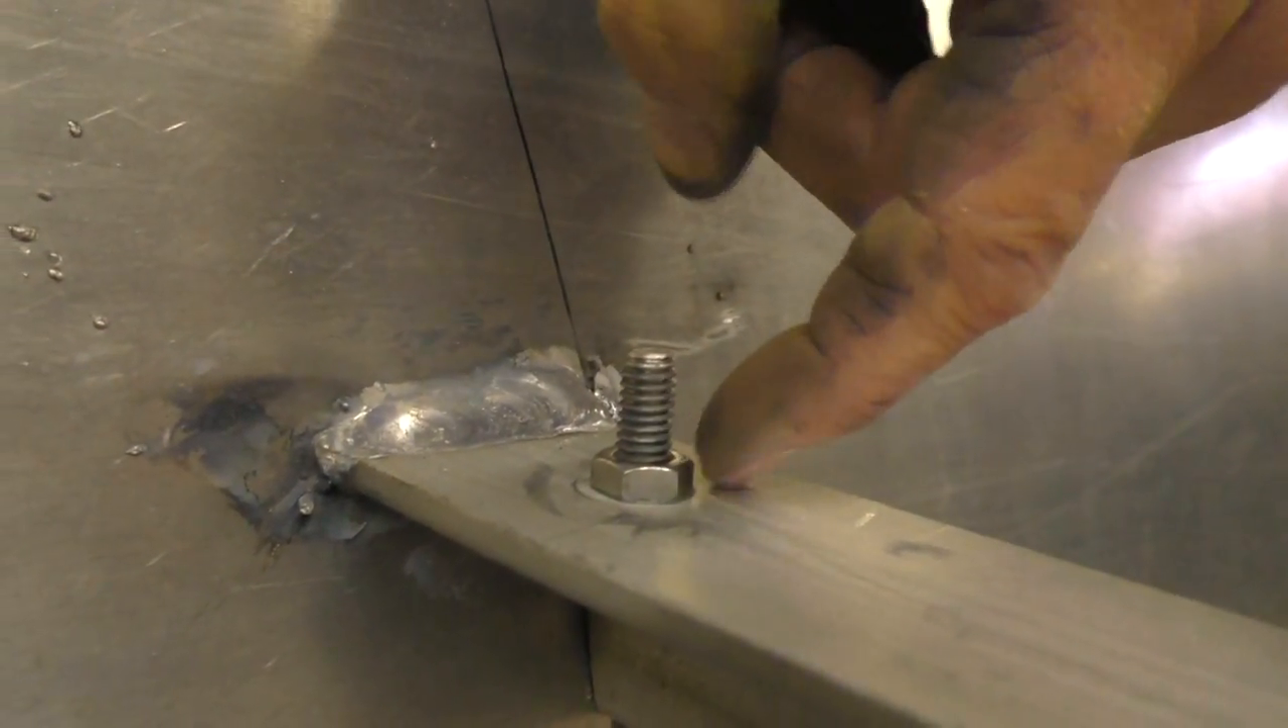You see the way we did our studs to hold down the deck. It's just a bolt run through with a lock nut.